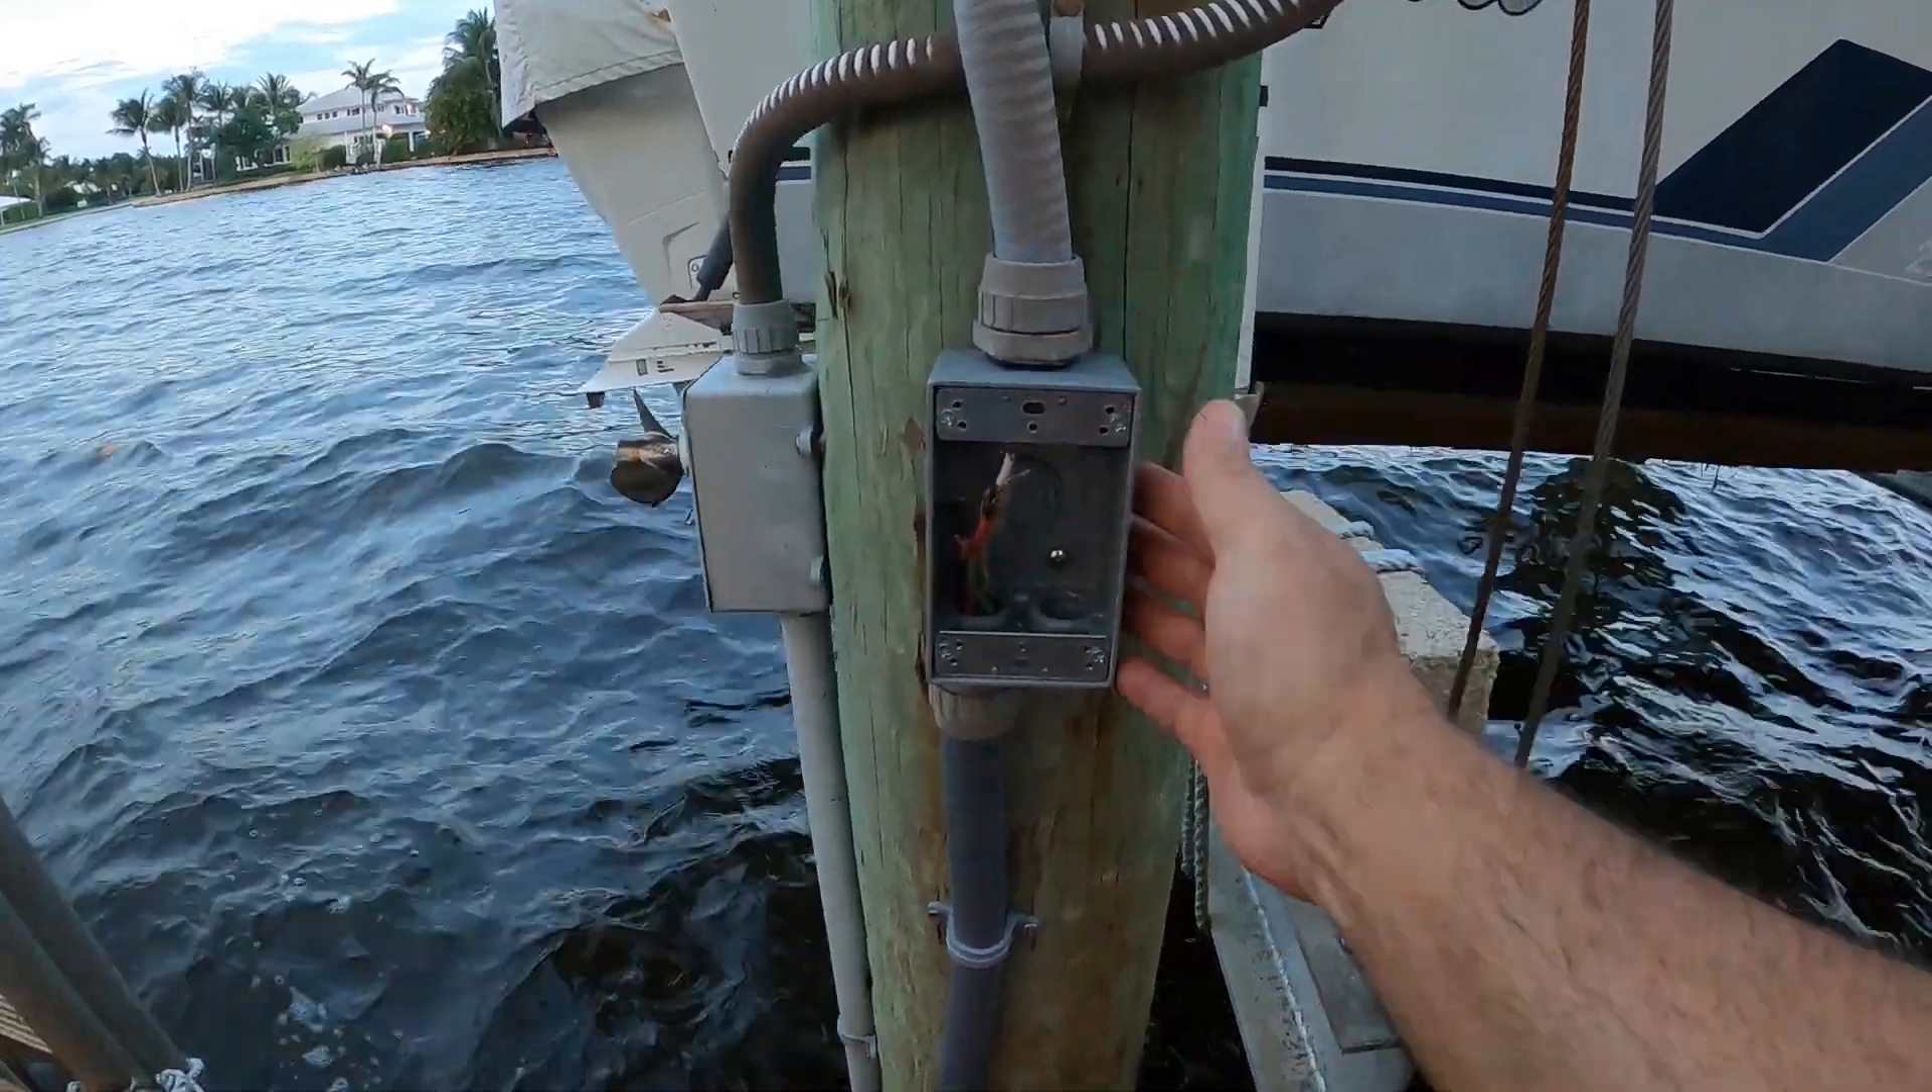You see the box is now in perfectly. Liquid tight on the top. Liquid tight on the bottom.